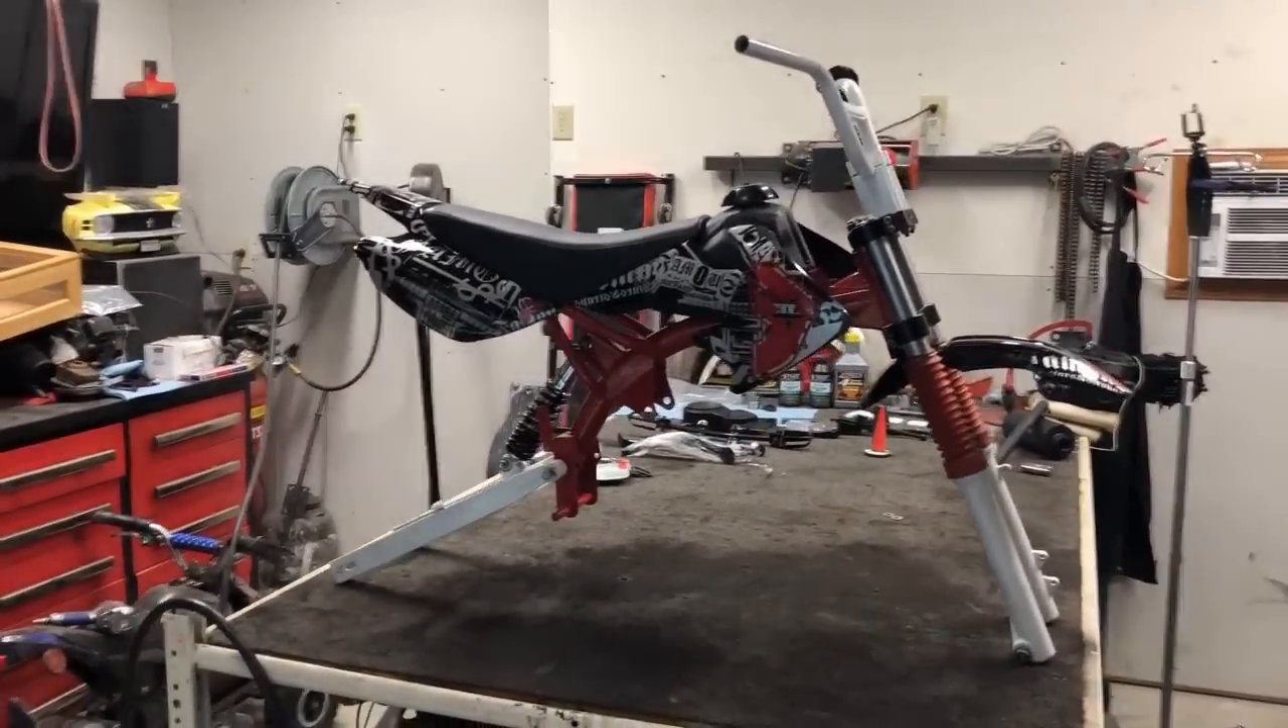I got the handlebars on and this thing is looking amazing.